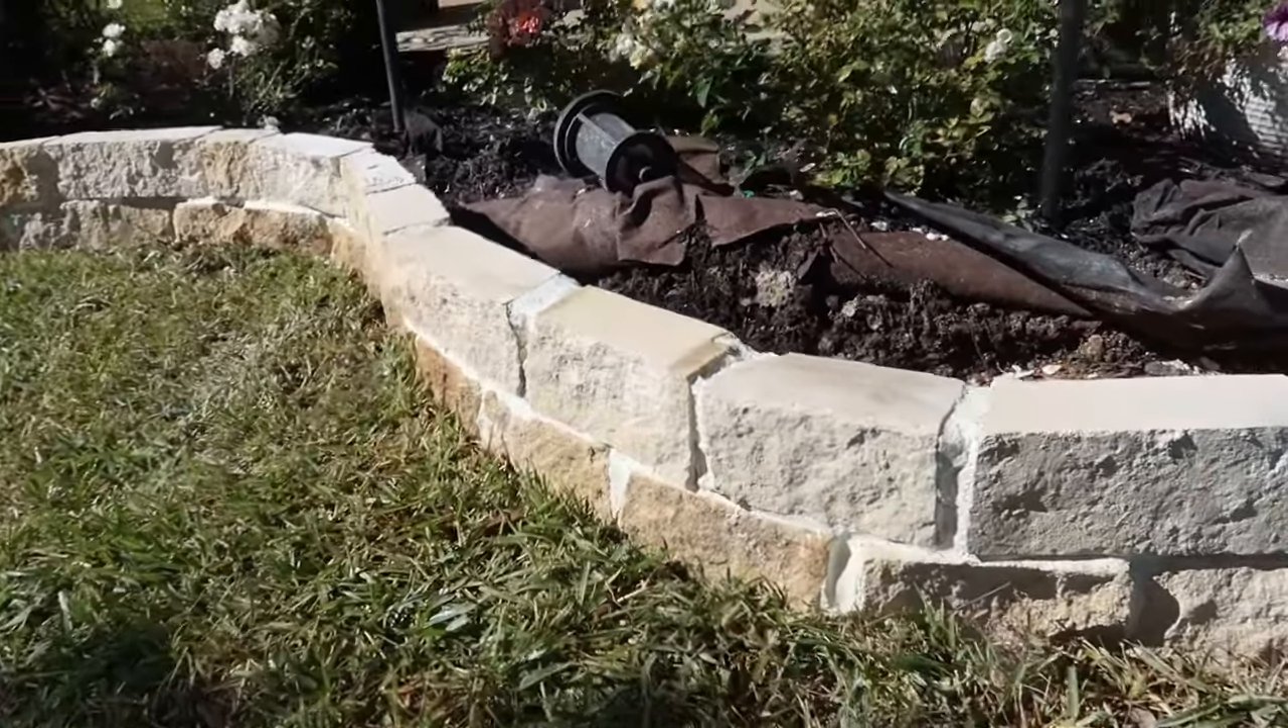Having to raise it up and add stones instead of leaving it on the floor, this garden bed looks like a whole new thing.